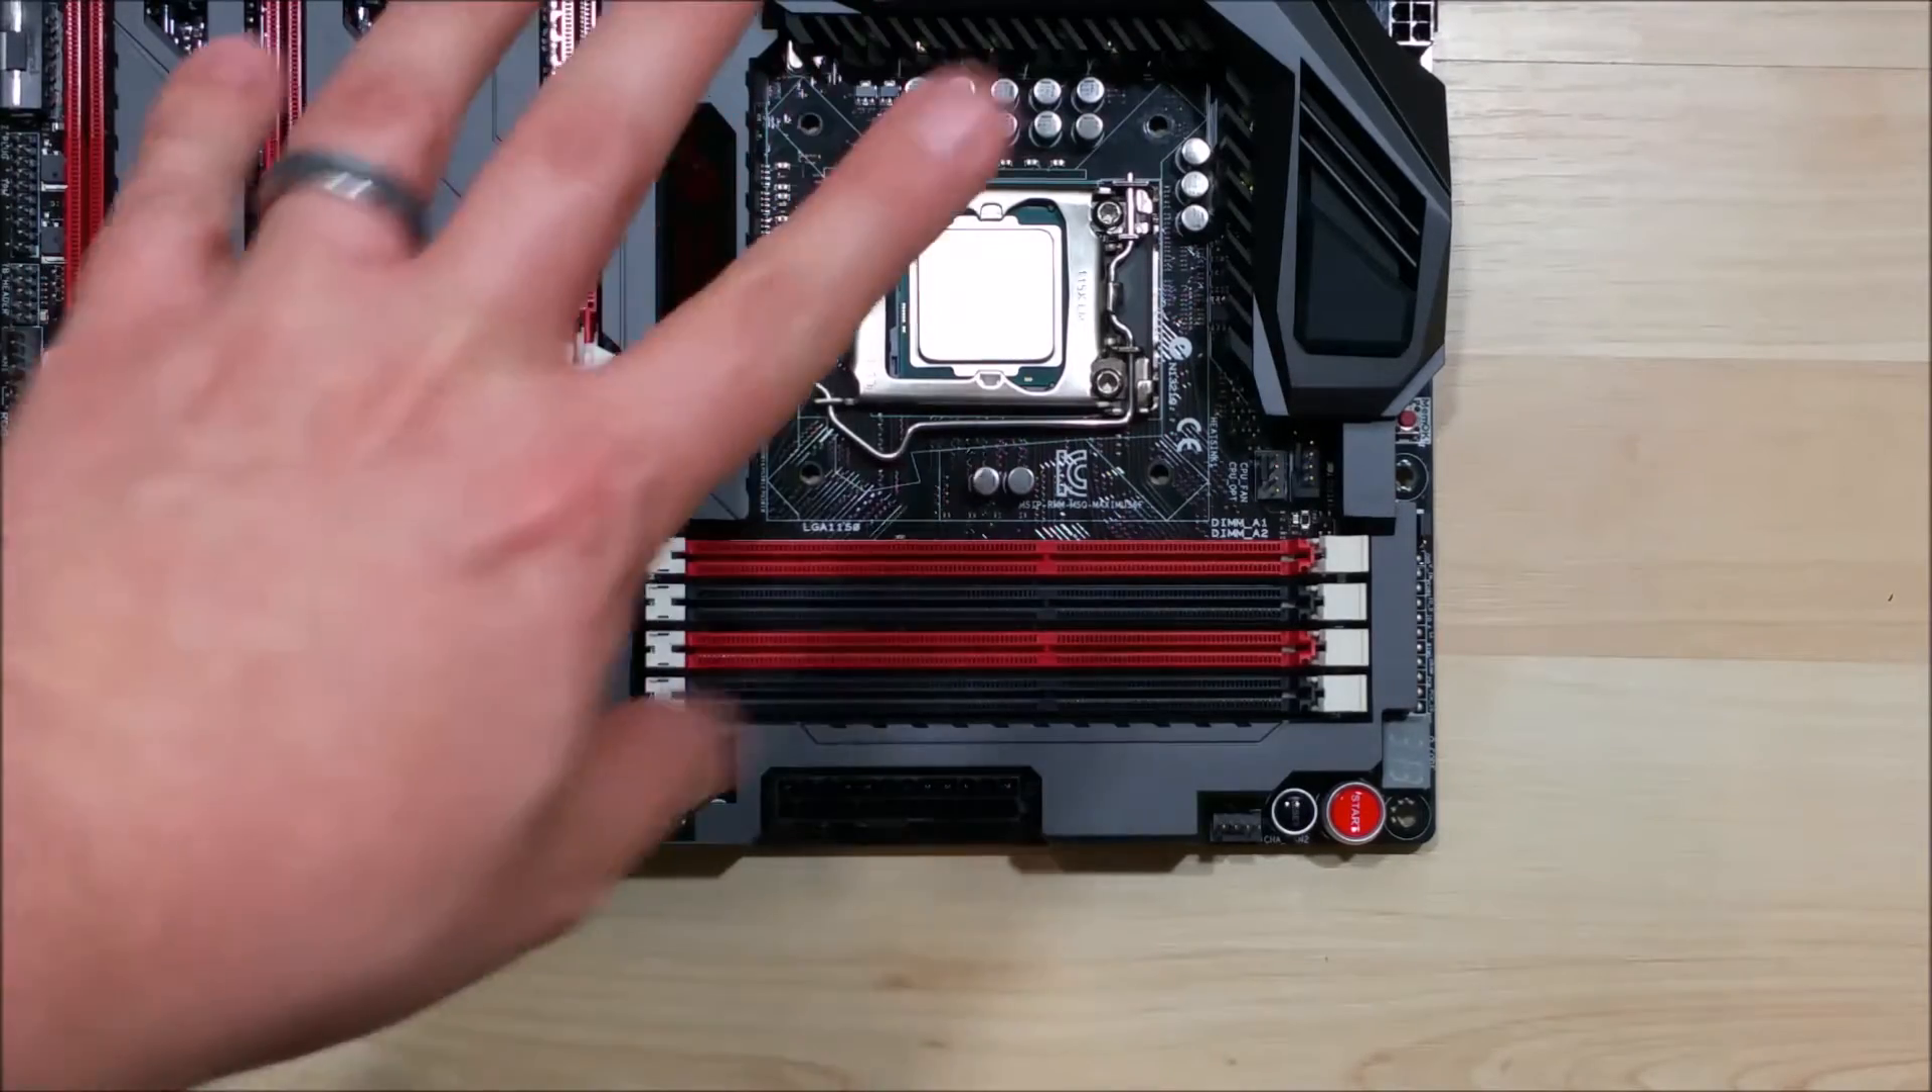We do not have a CPU cooler installed.